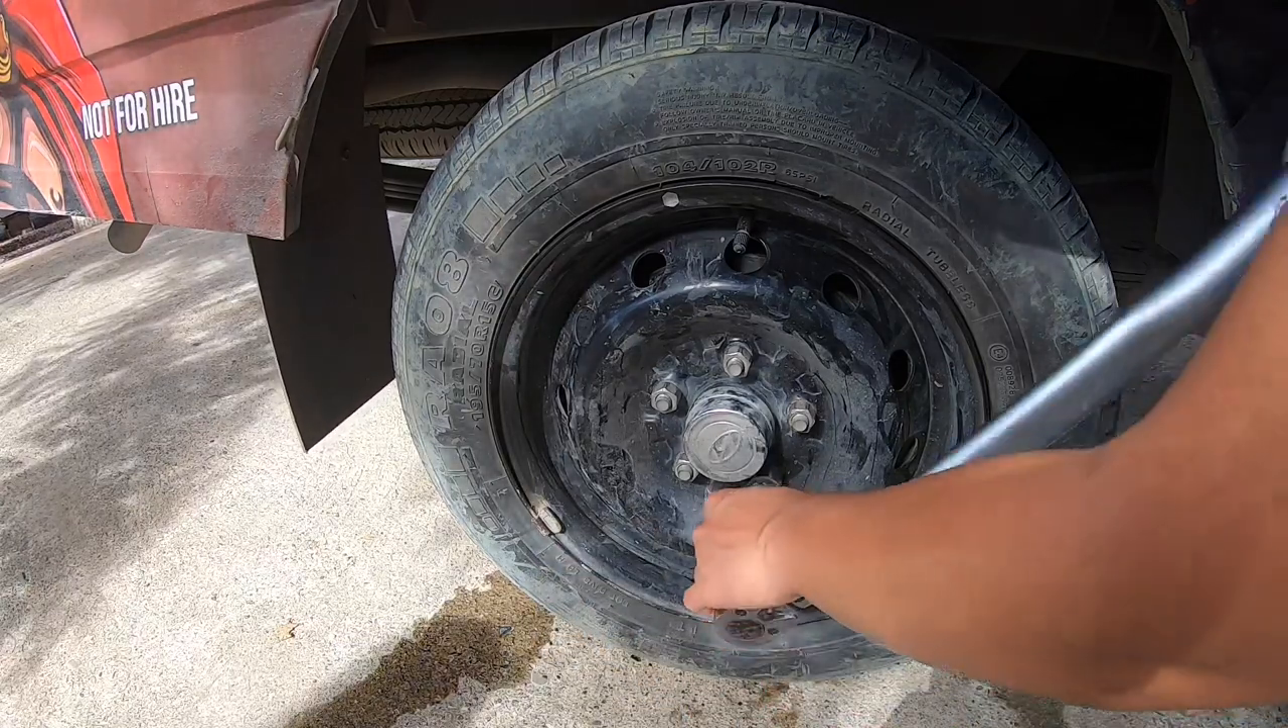Nakabit na natin yung gulong, mga kasikreto.